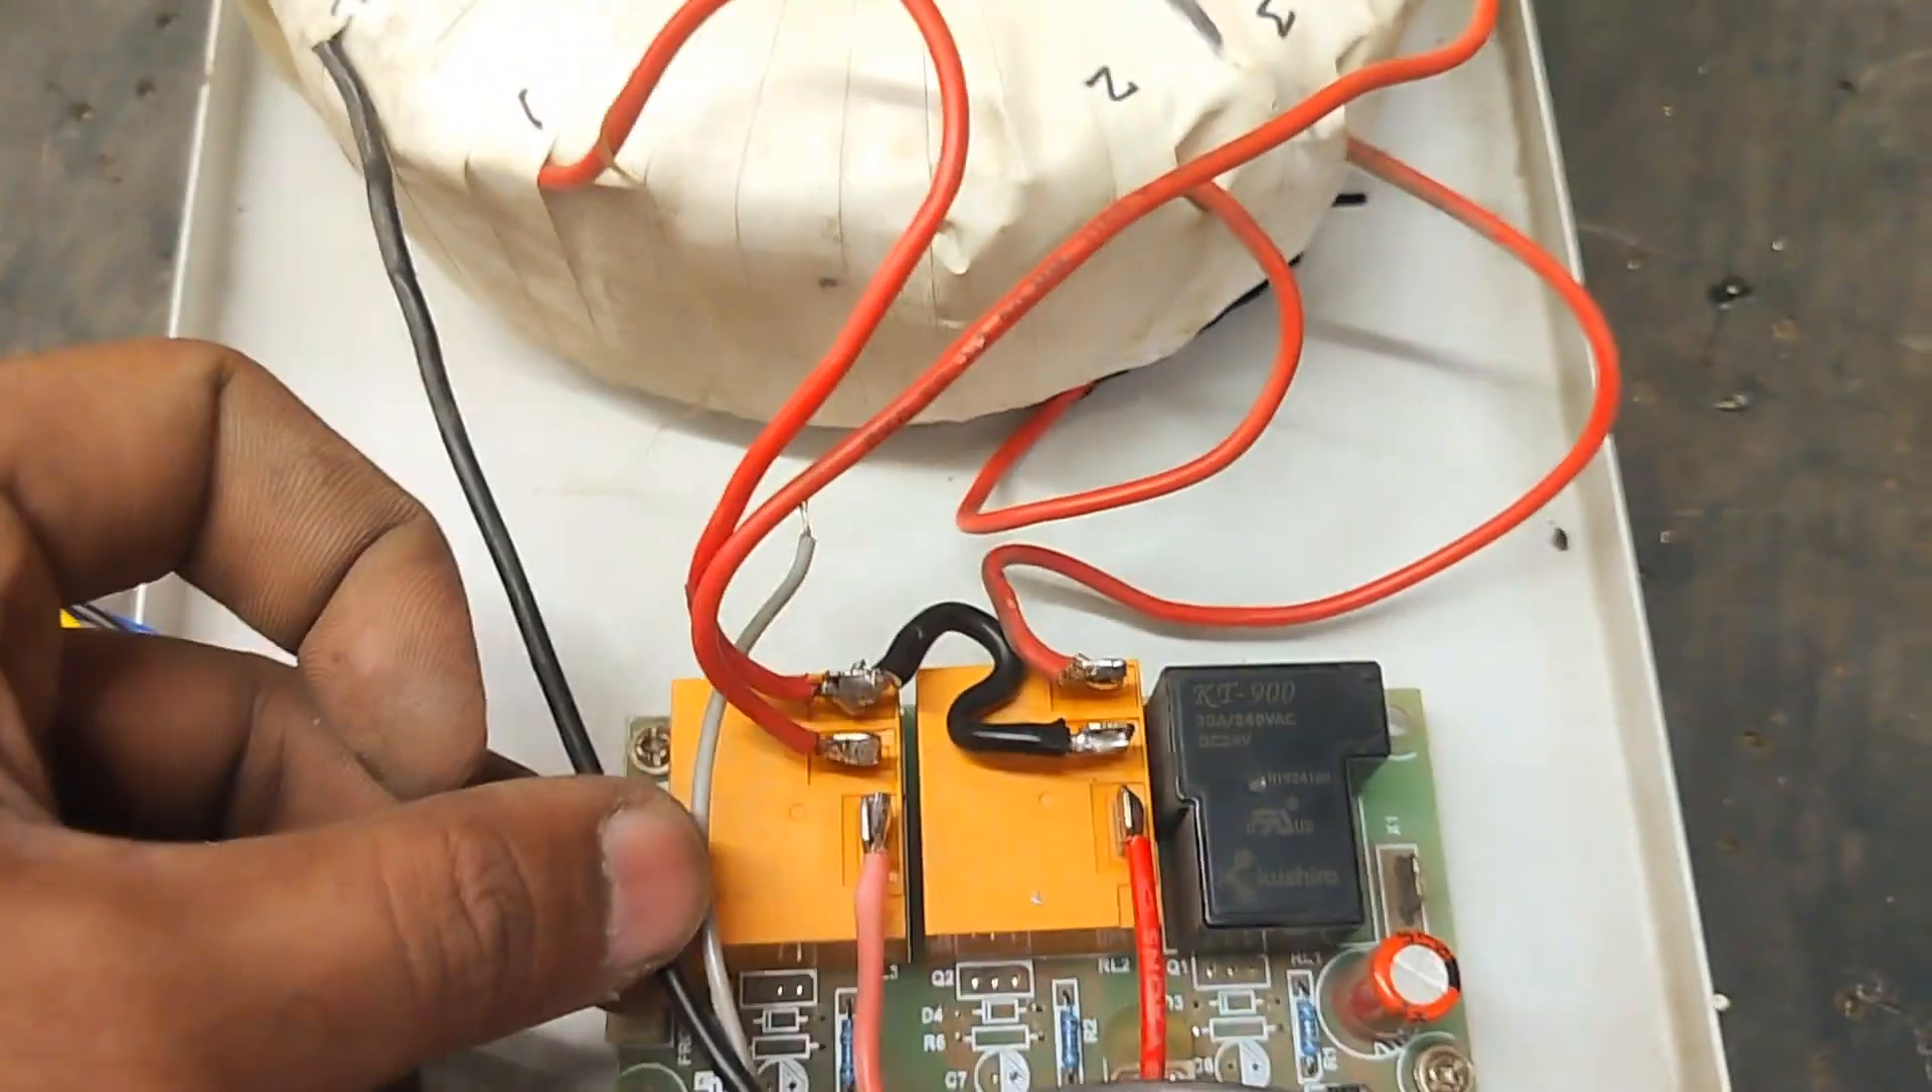देख सकते हैं दोस्तो relay की wiring भी मैंने कर दी है।